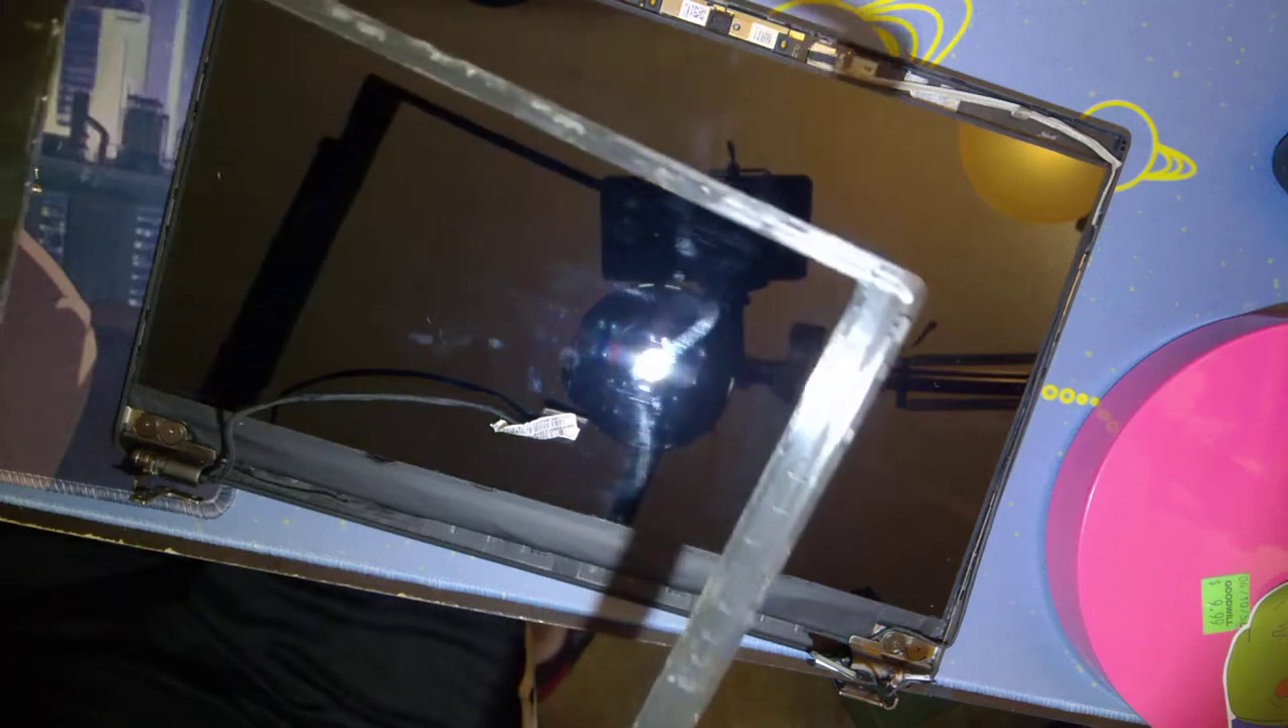Okay so there's the bezel out of the way.